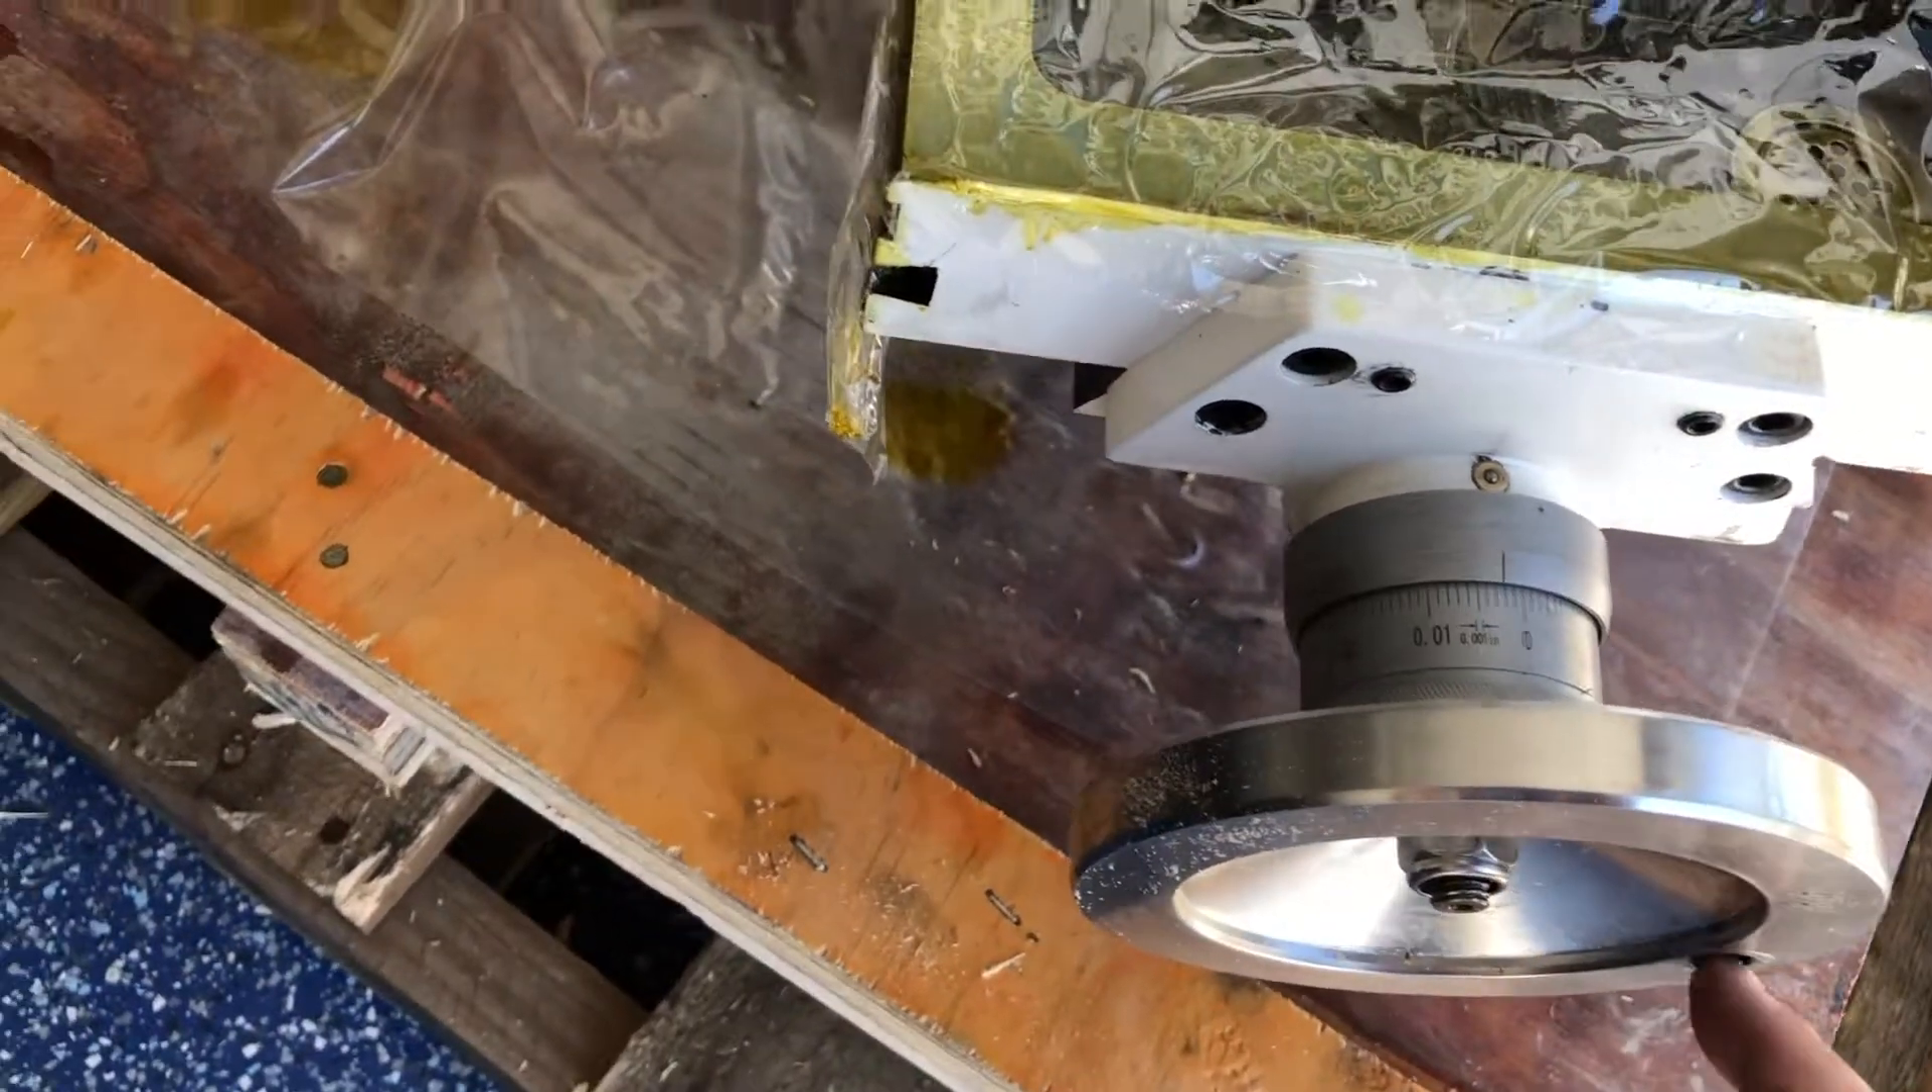Looks like the little grip tip has not been installed here because it would be protruding during shipment.